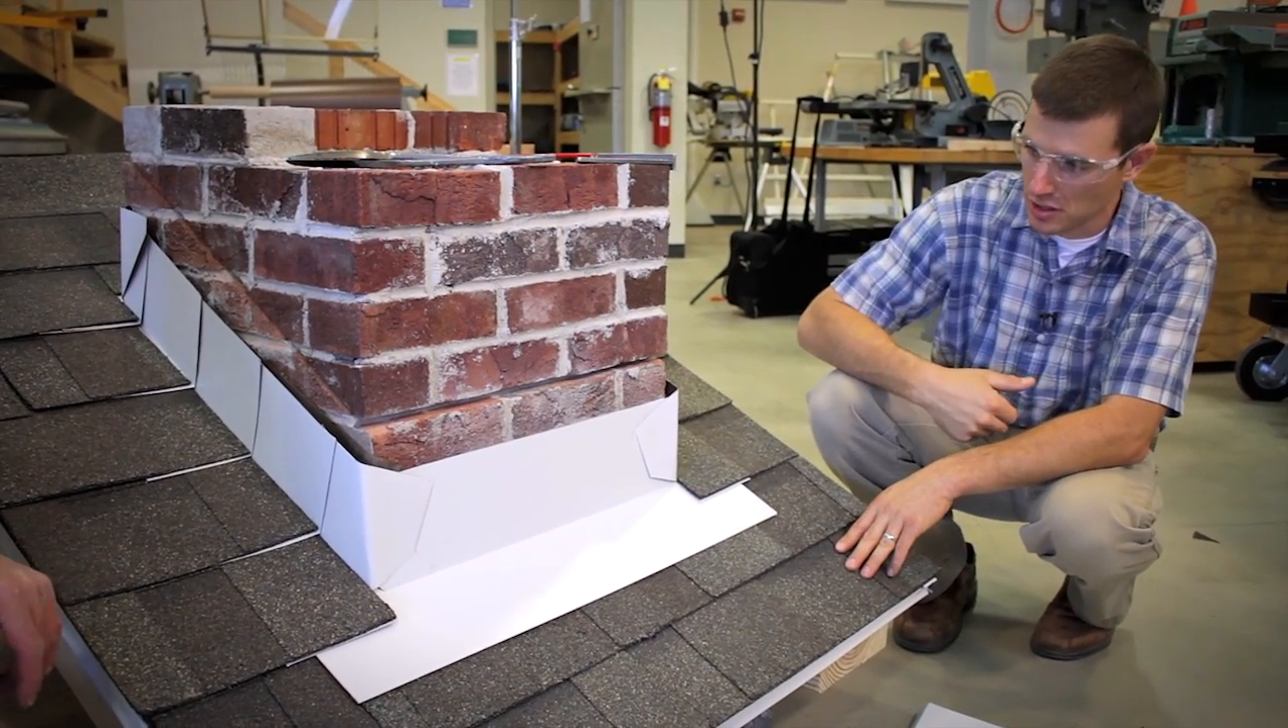We're here with our completed base flashing.